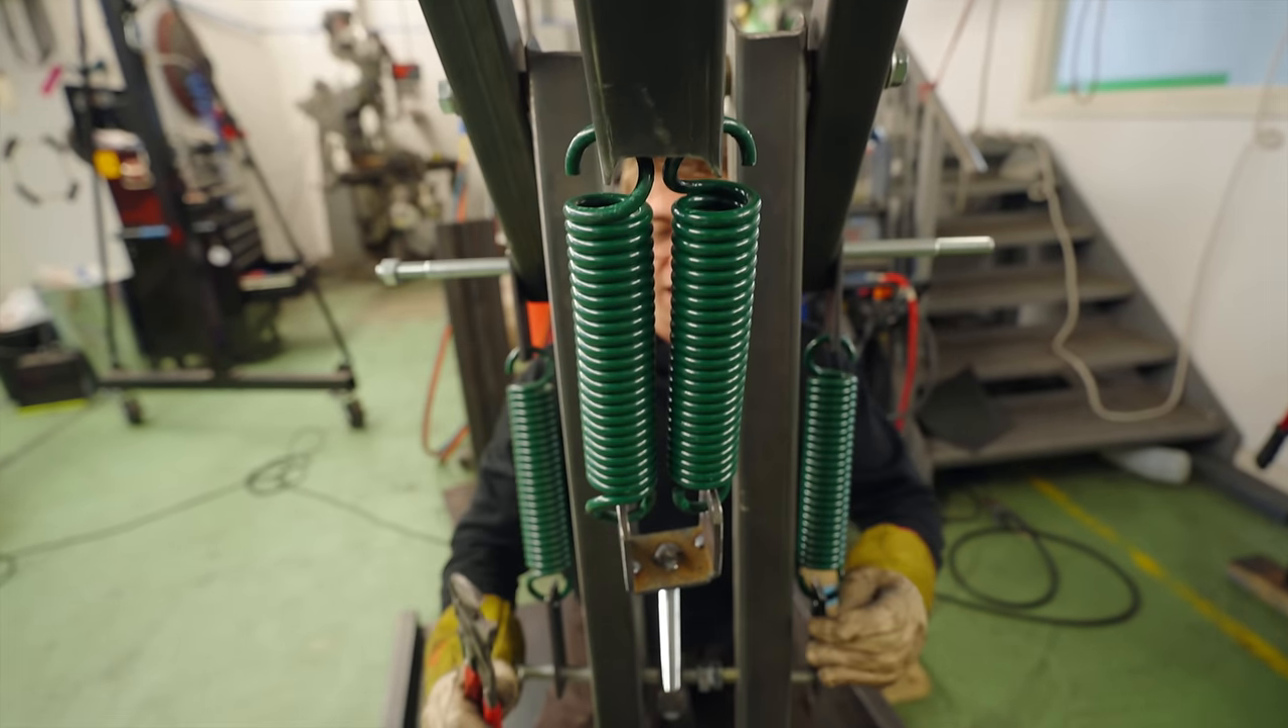All right, all of the springs are on. Here is how I did it. The springs are looped straight into the bar. I made a little bracket down here. They're looped into that.